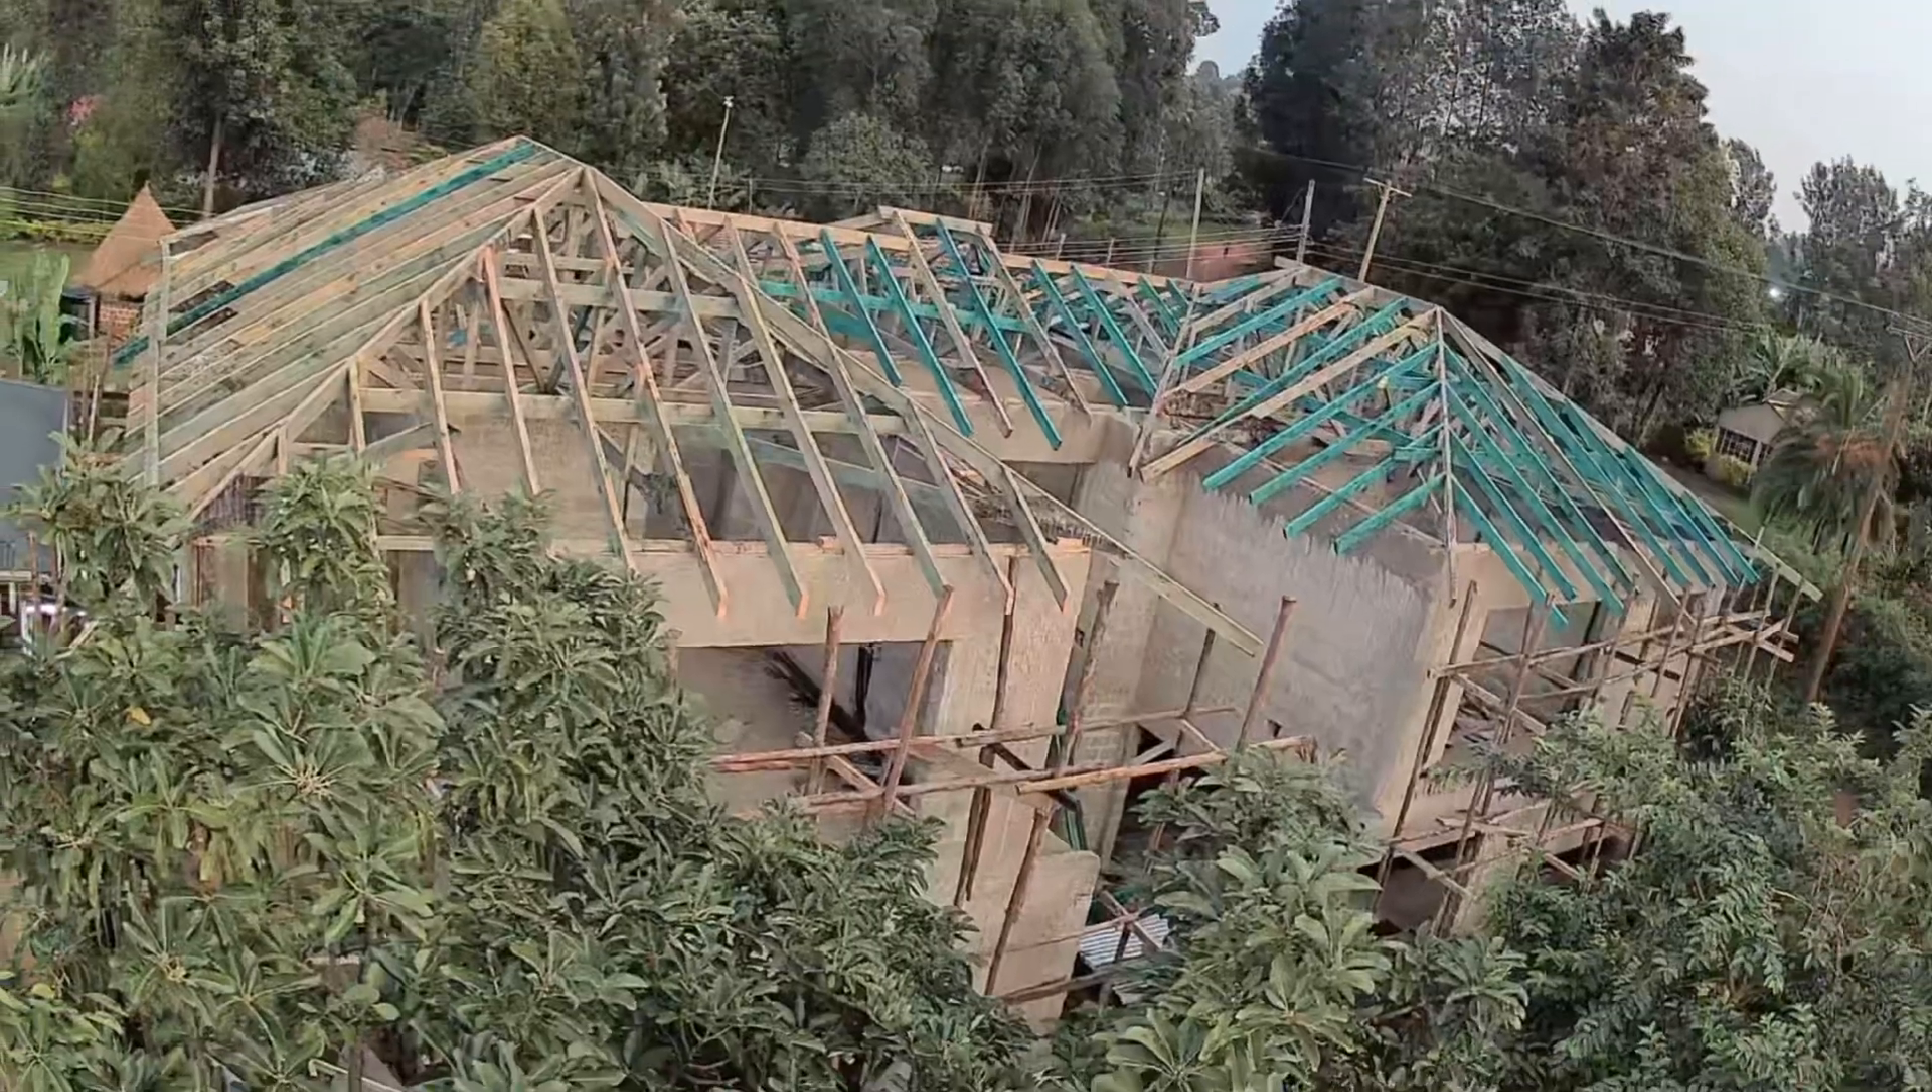The rafters and all the other timbers have been installed.